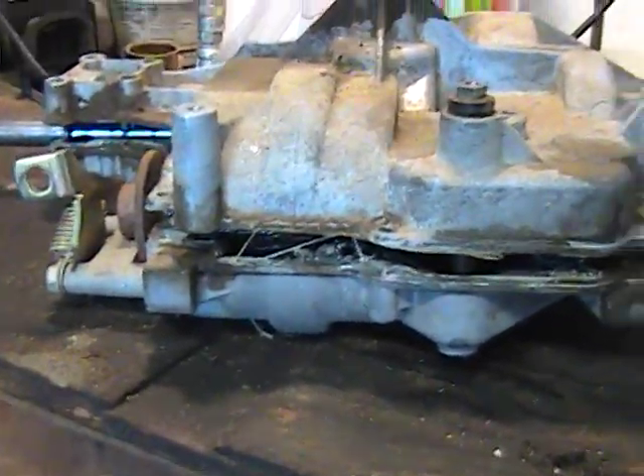I've already got the cases semi-split.